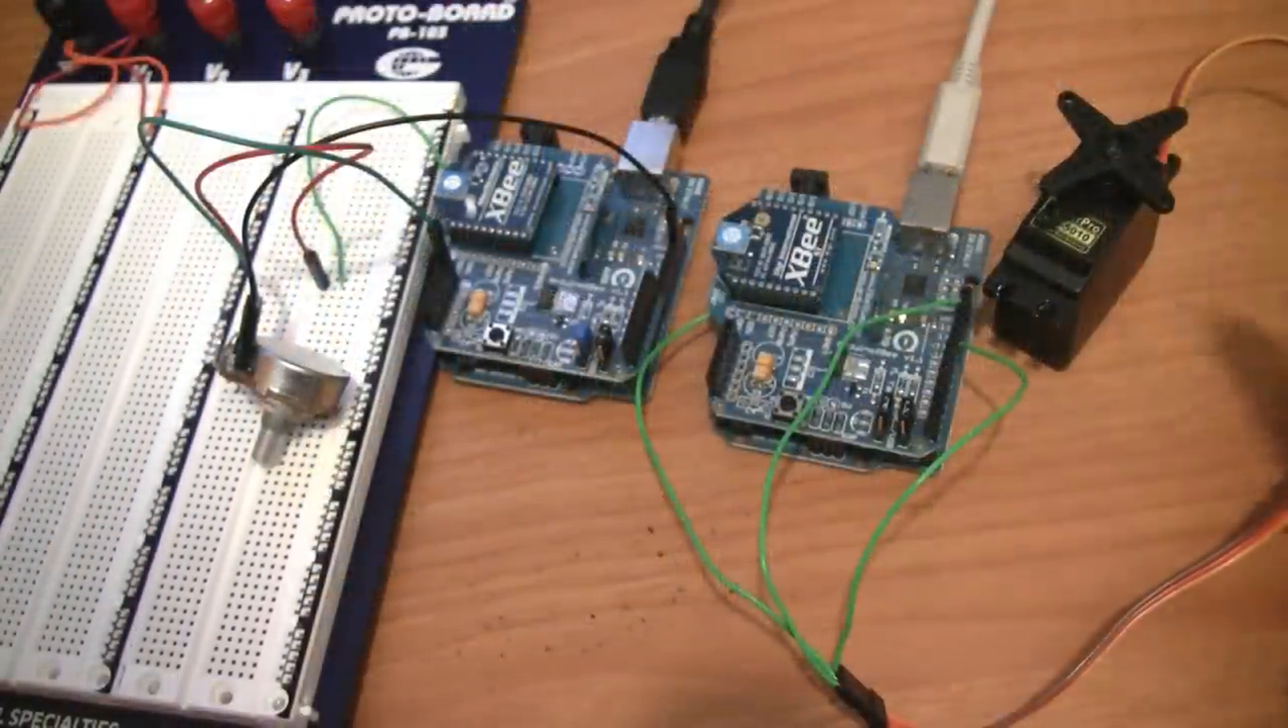Okay, I've finished wiring everything up now and I plug the USB back into both.